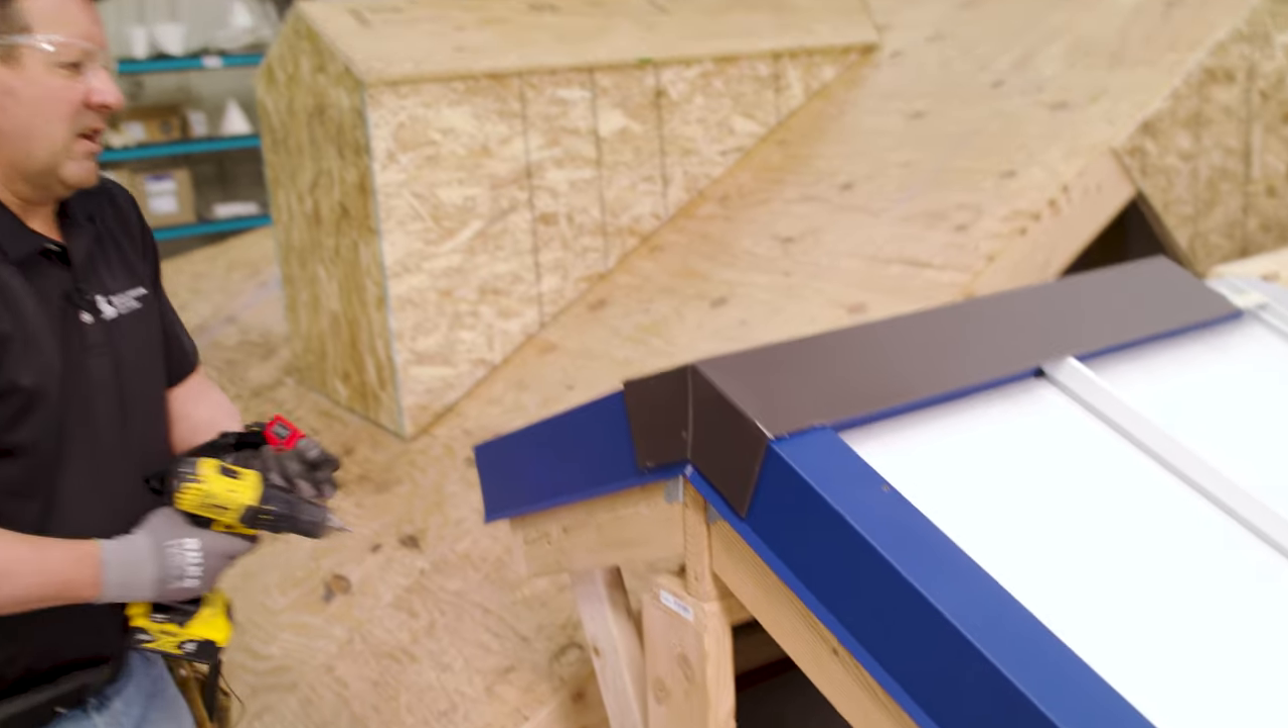So we got the end cap on.